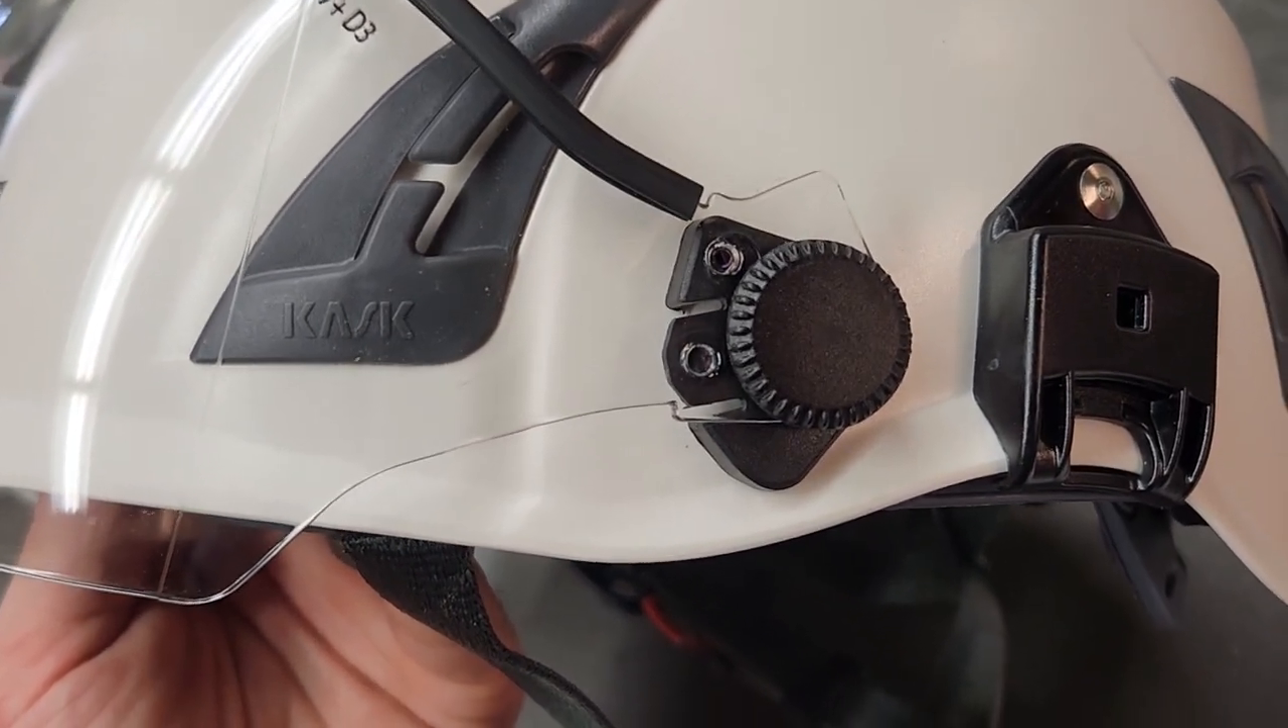The visor installation is complete you can see the uh the bracket the visor and the thumb screw there with the washer between the visor and the thumb screw.